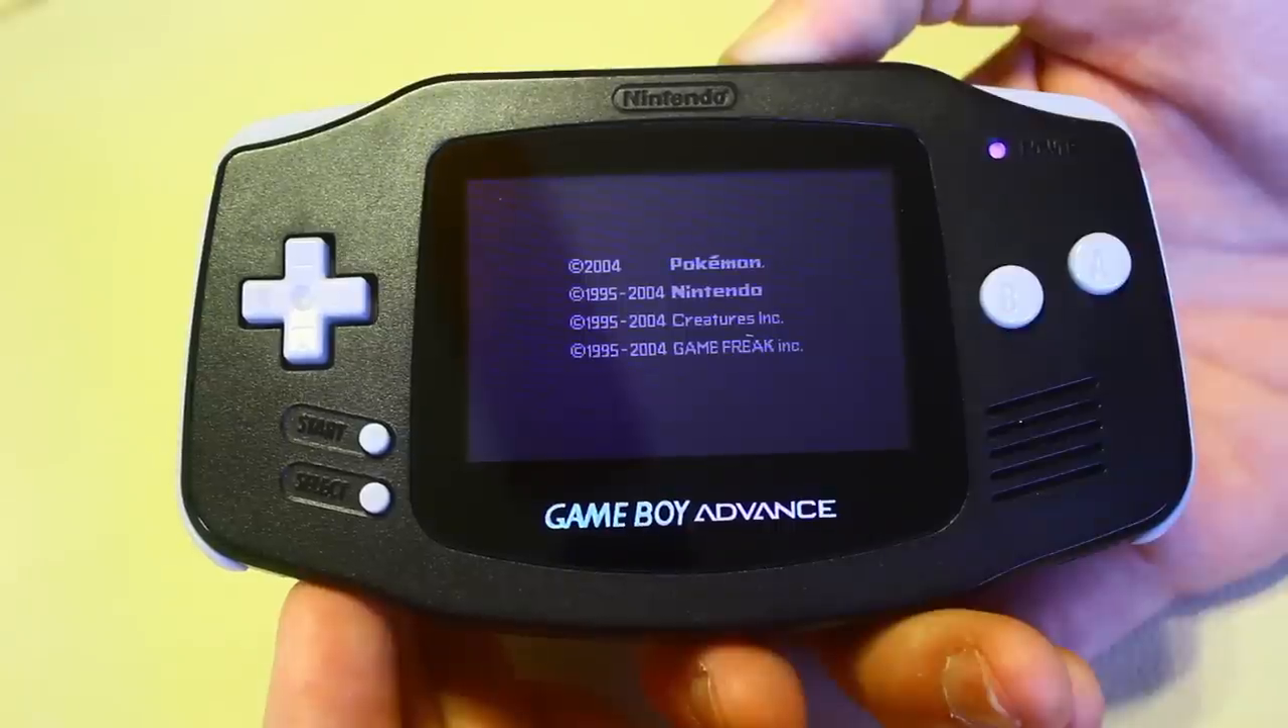And now you have a fresh new glass lens with a backlit screen.